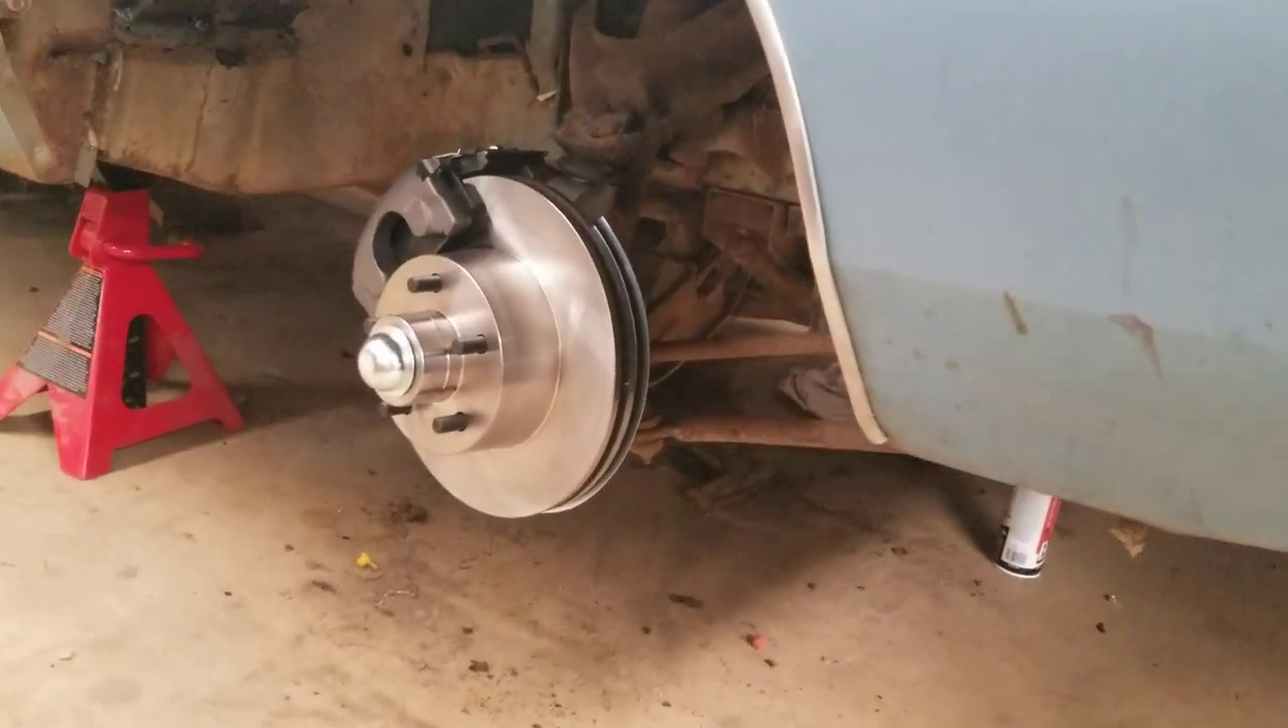And down here, you can see I got our front disc brakes and everything all installed.